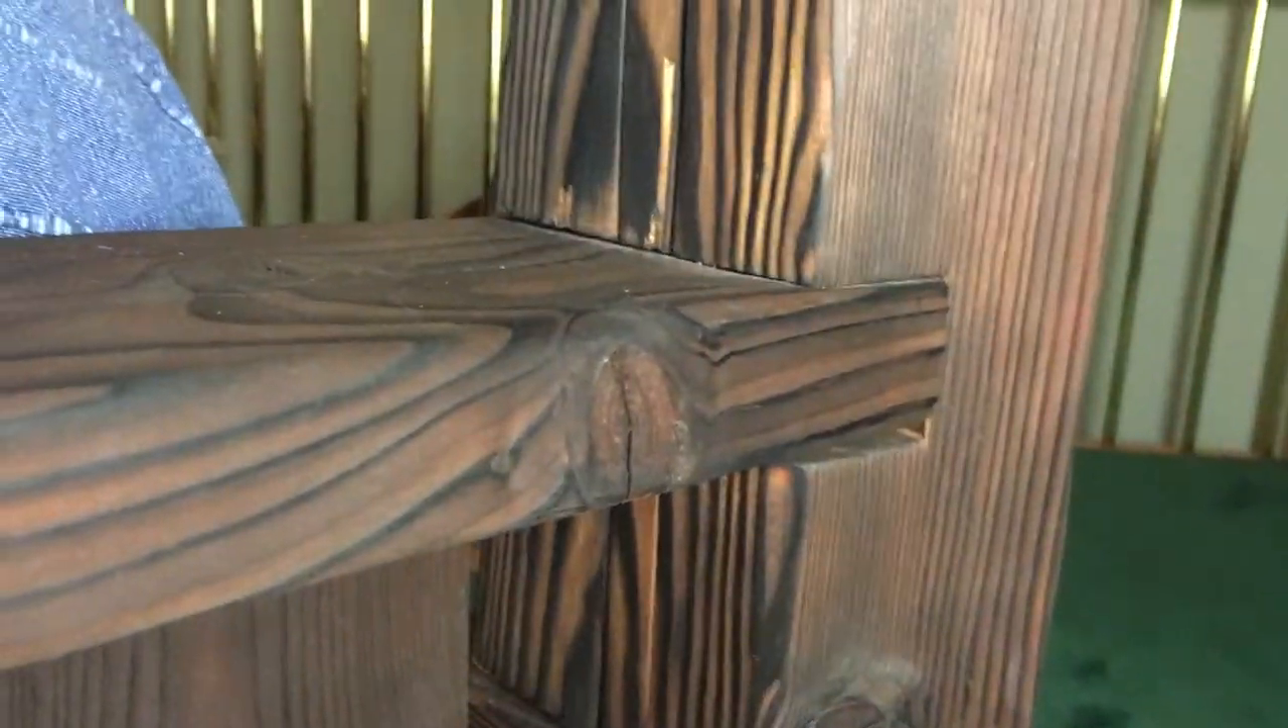You see how the these footboard cross rails sit into the post there so they sink in and sit in there and then they're anchored in the back and you see how the side rails fit.